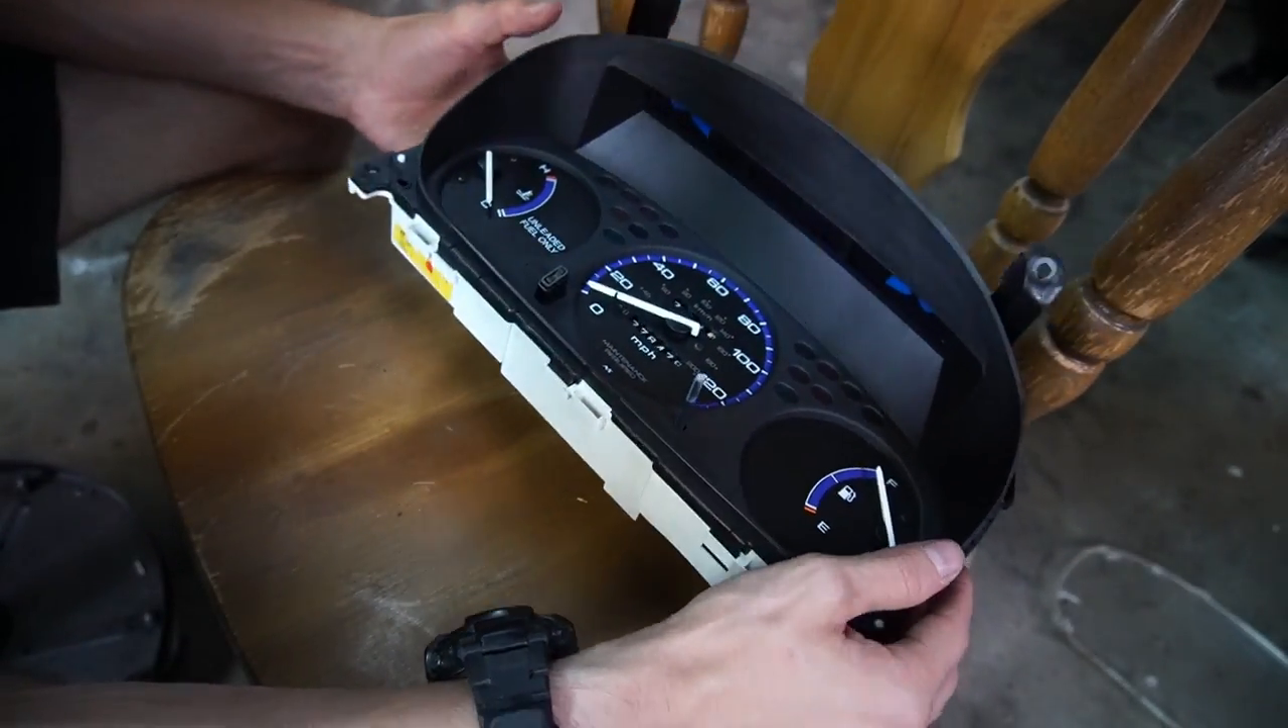So we got the clear screen off. Now we have to get this black shroud off.